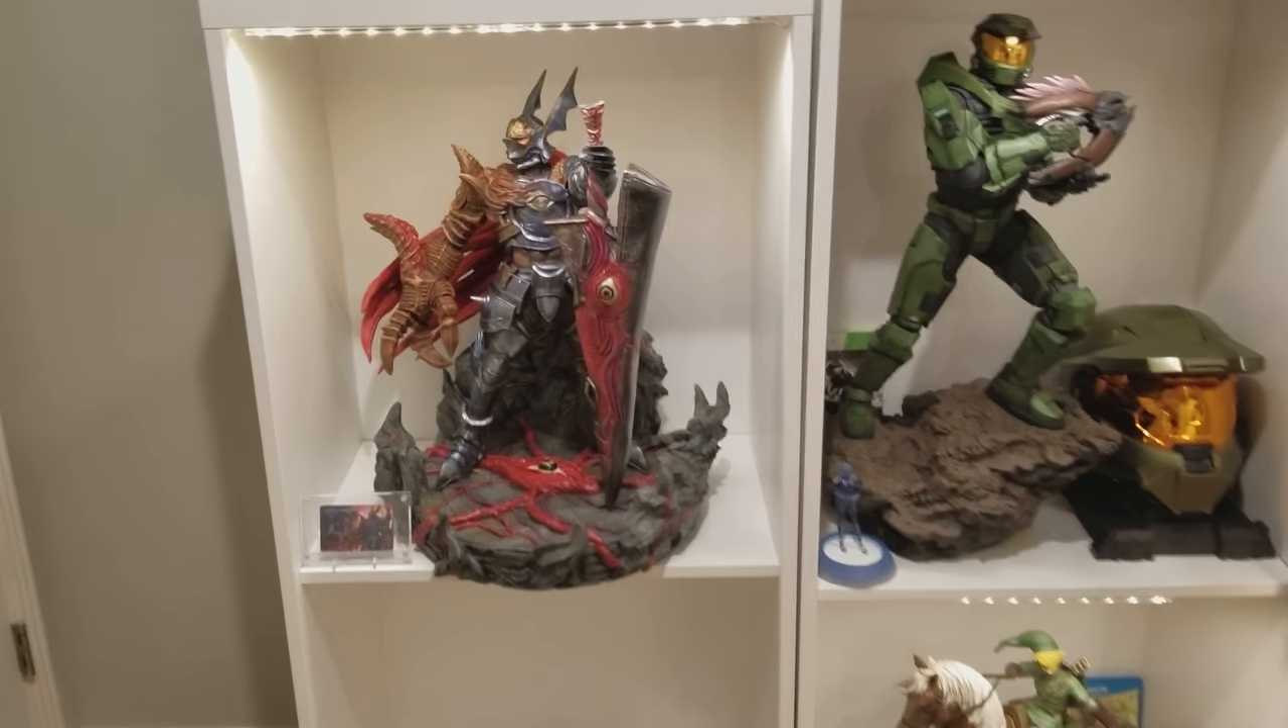He still fits in a besta obviously he just sticks out.